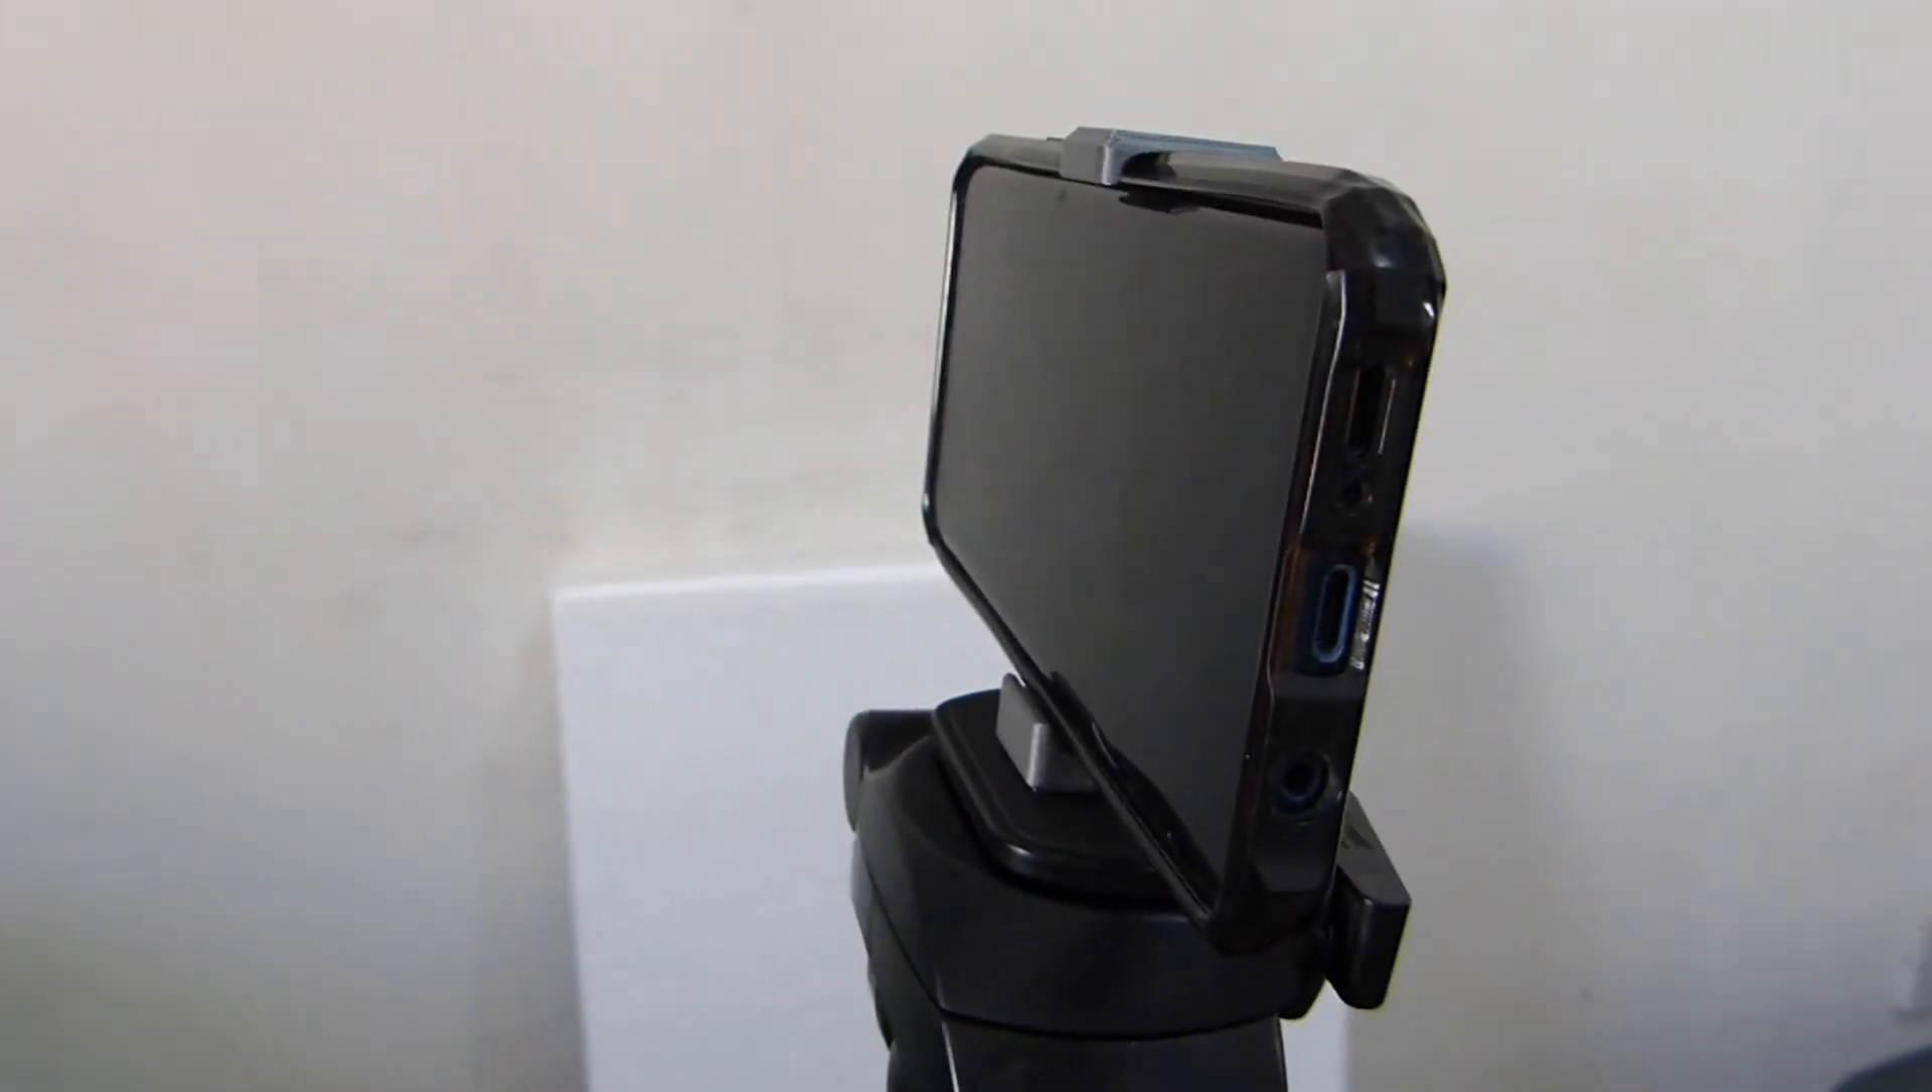And there you have it, a fully assembled, easy to make, 3D printed tripod mount.